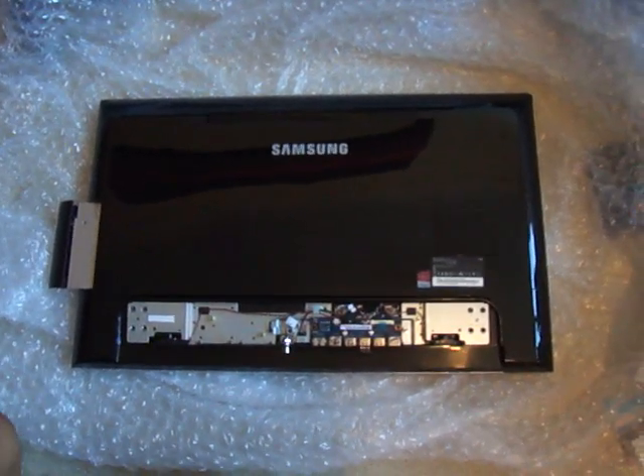So, I've already taken off the stand as you can see here.